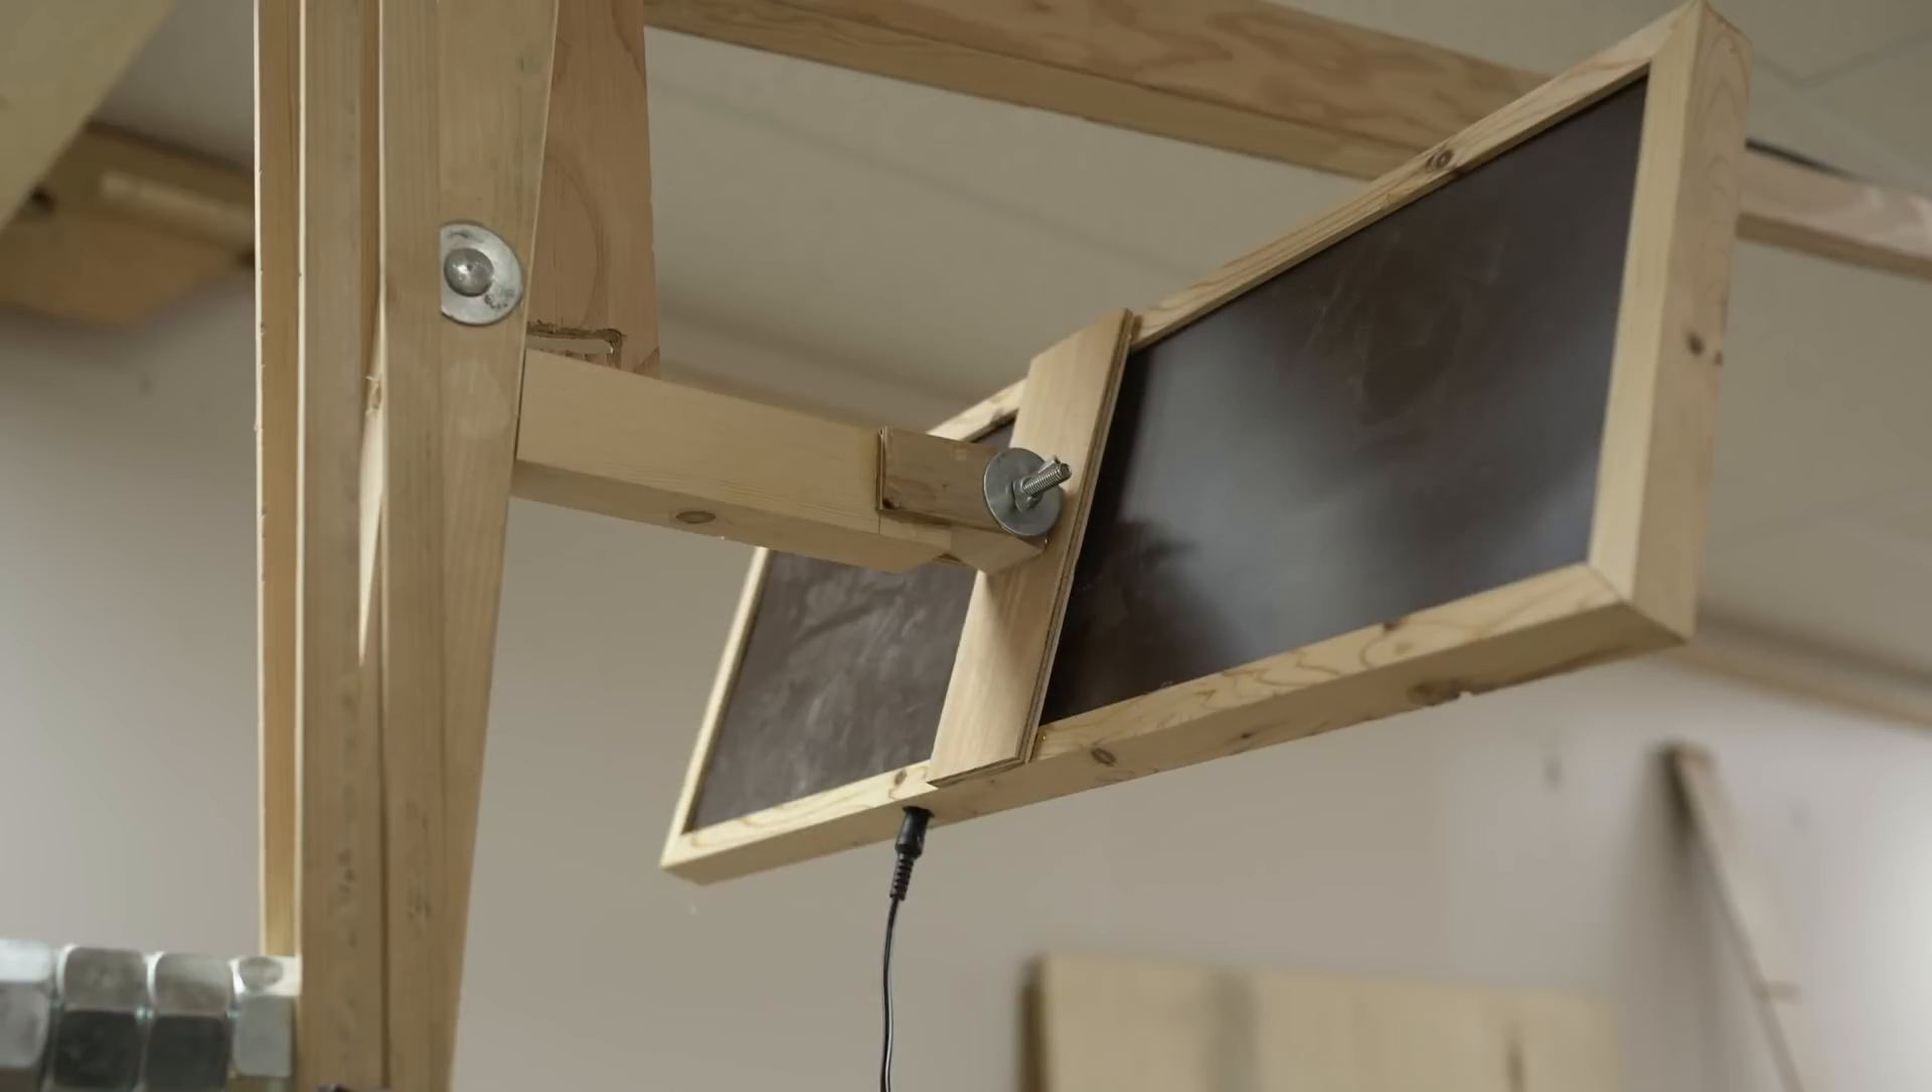After I got the panel itself back together, I added a bracket to the back so I could mount it back up on the gantry.